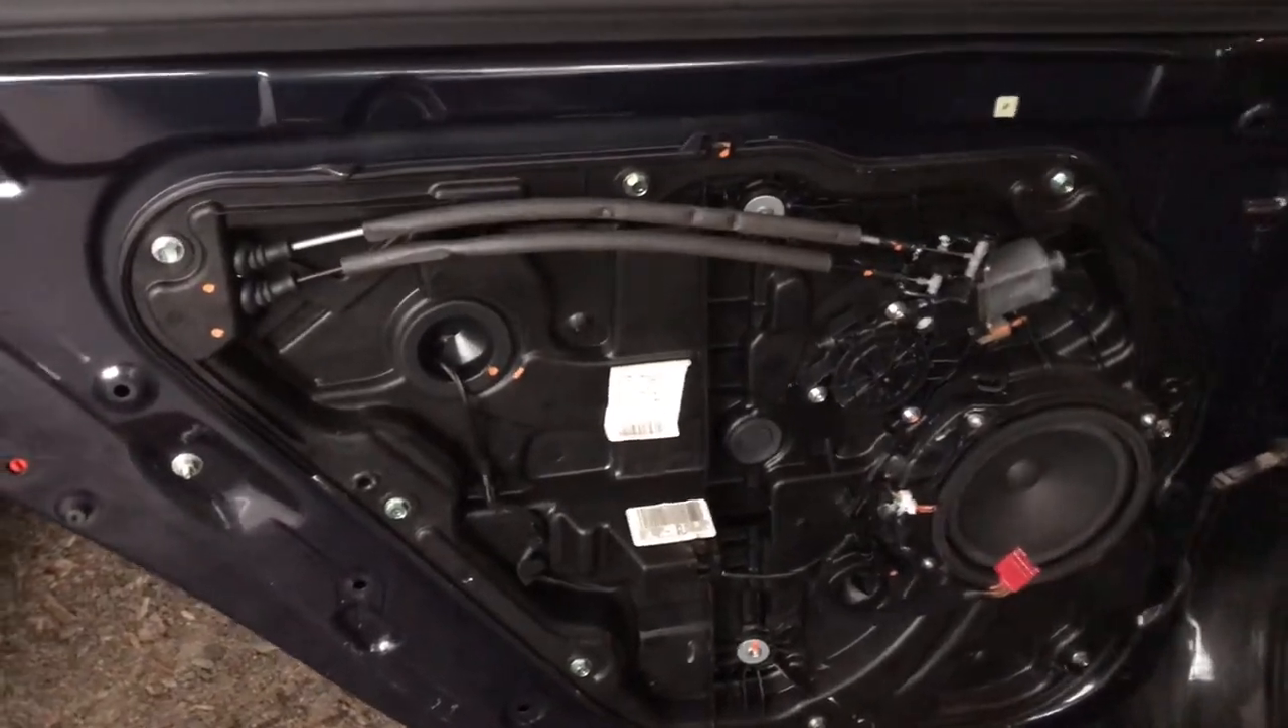That is what the door looks like without a panel.